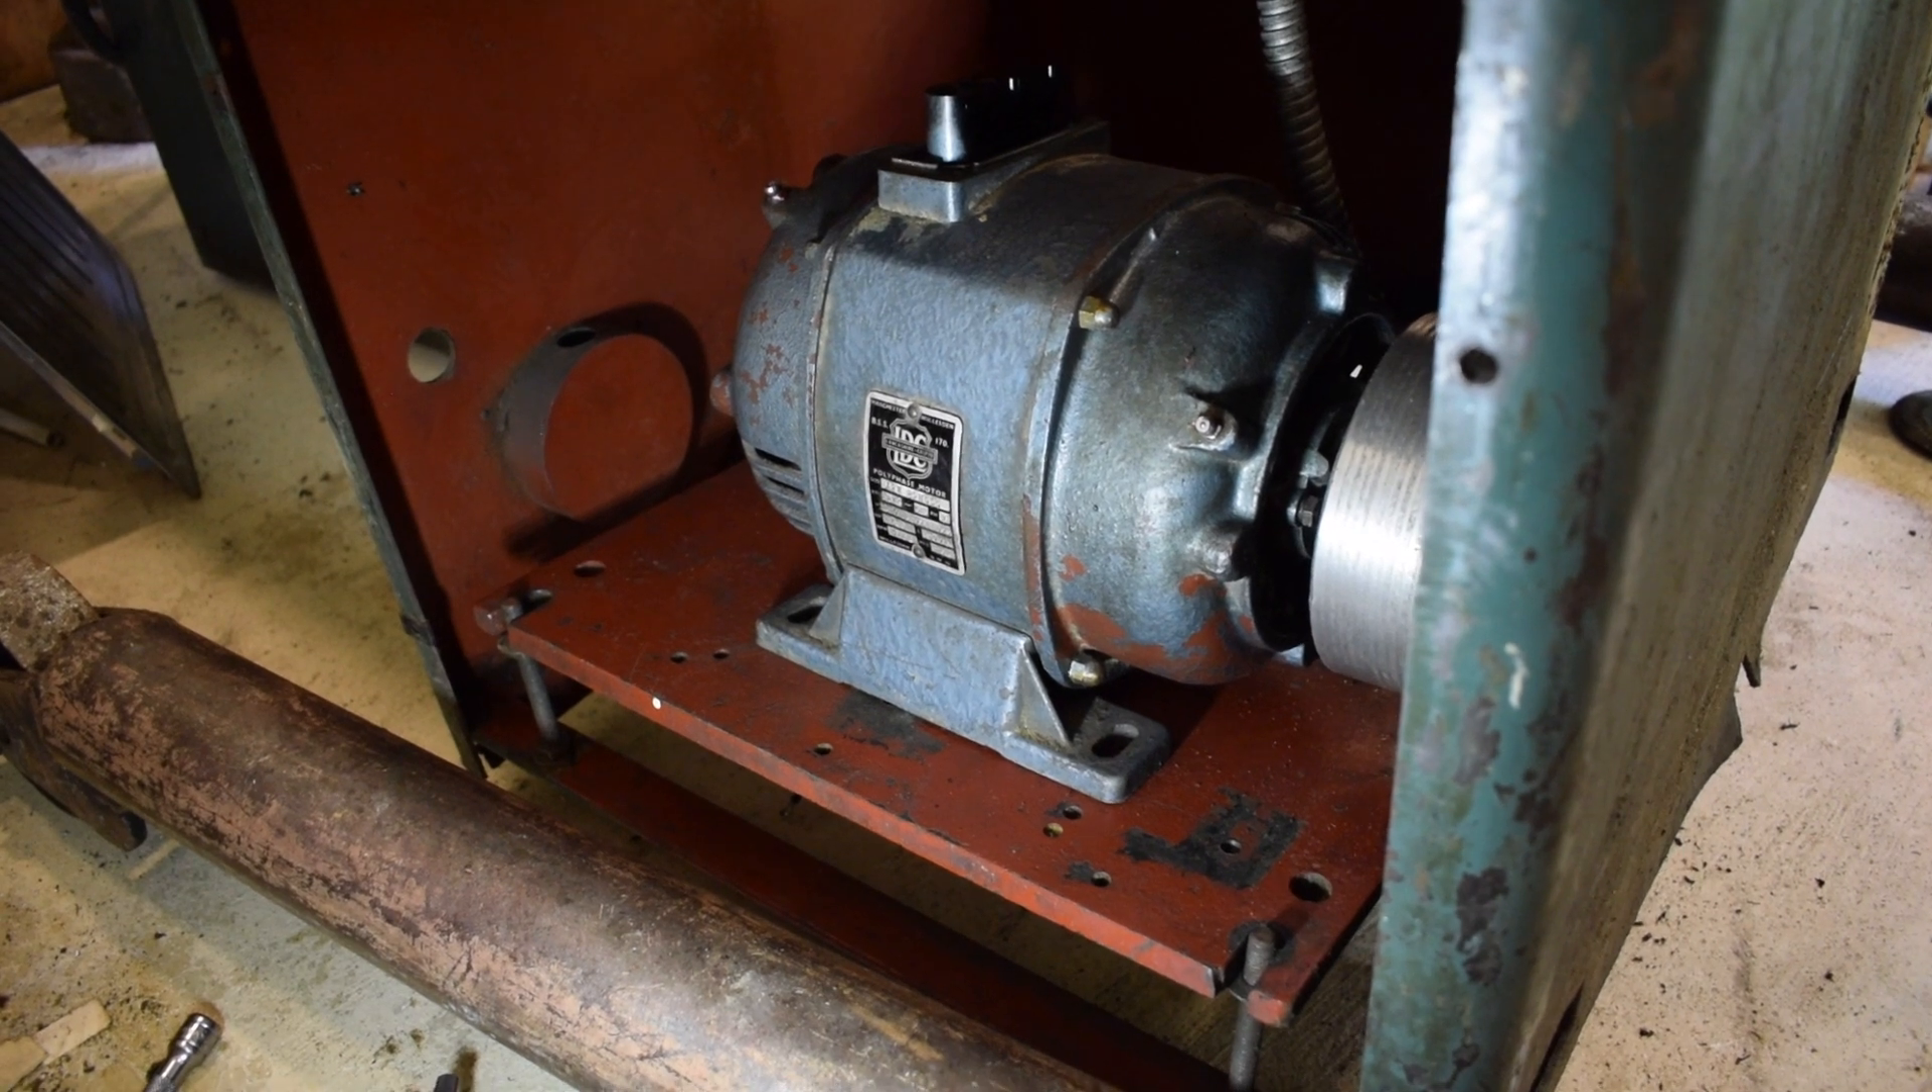That's the motor back in now or back on the plate now I just need to bolt it down.